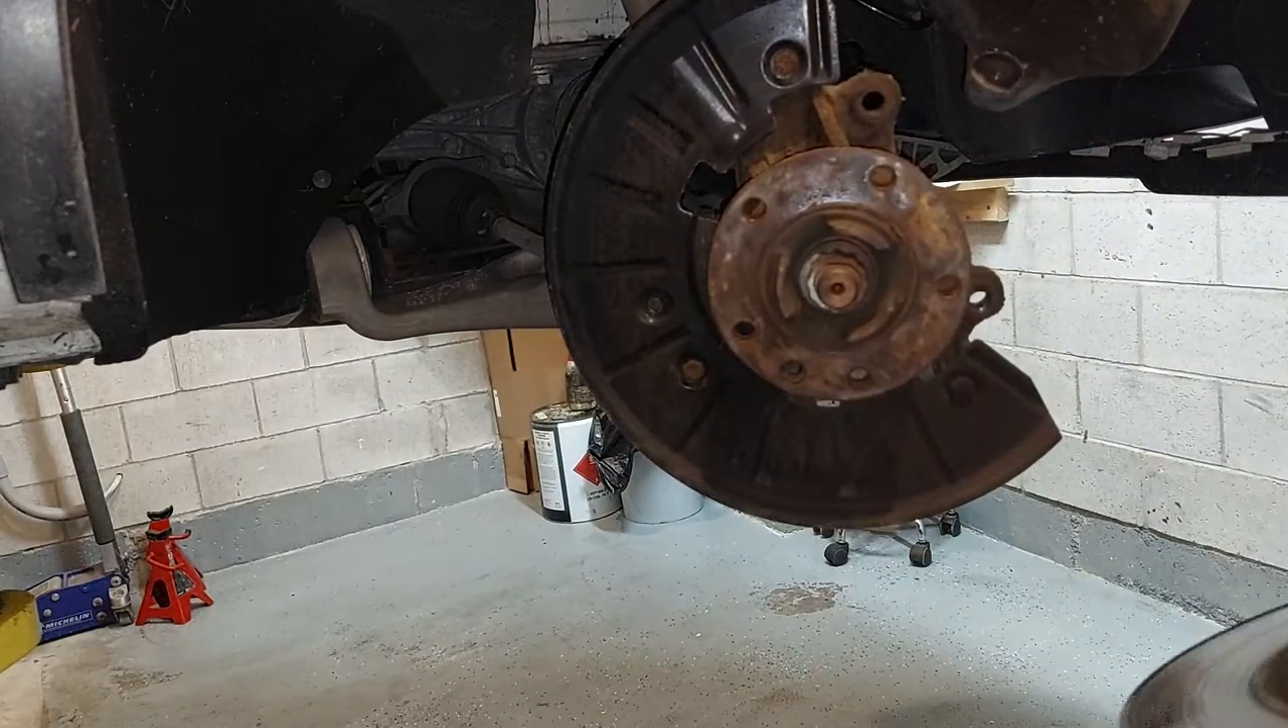So that's it. Our rotor is off.